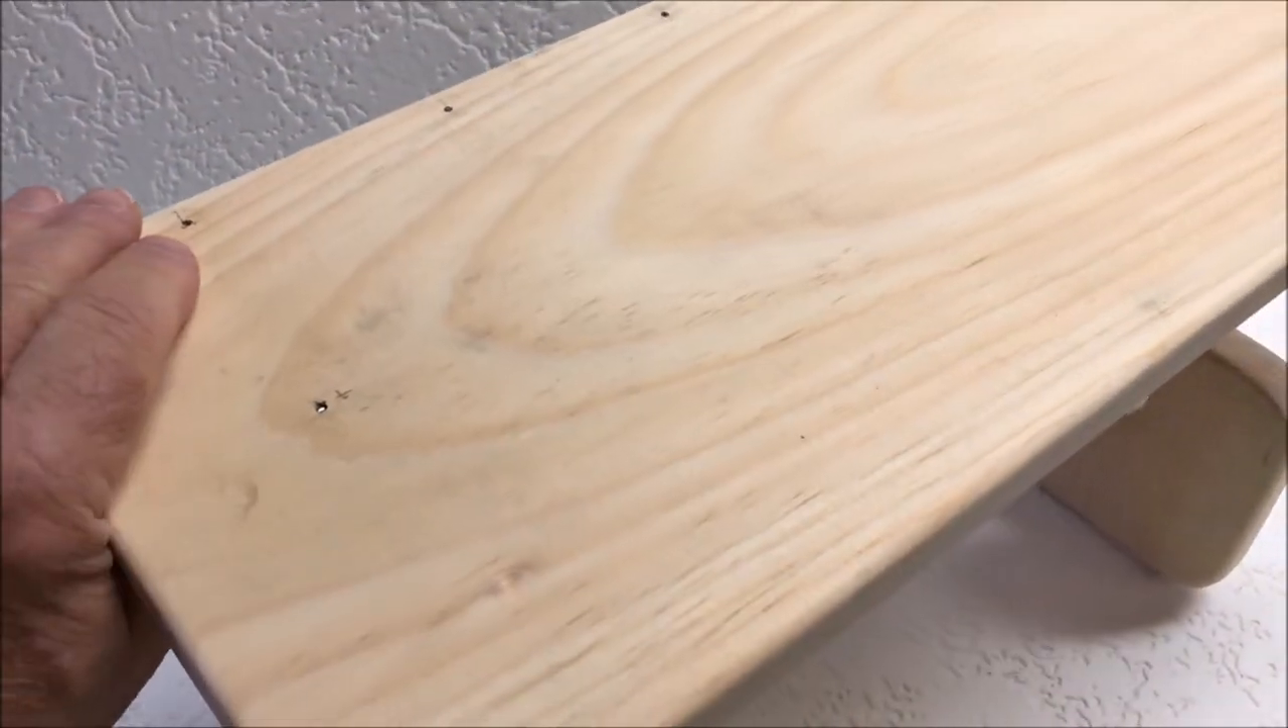Now the top is laid on. With glue. And a few finishing nails.